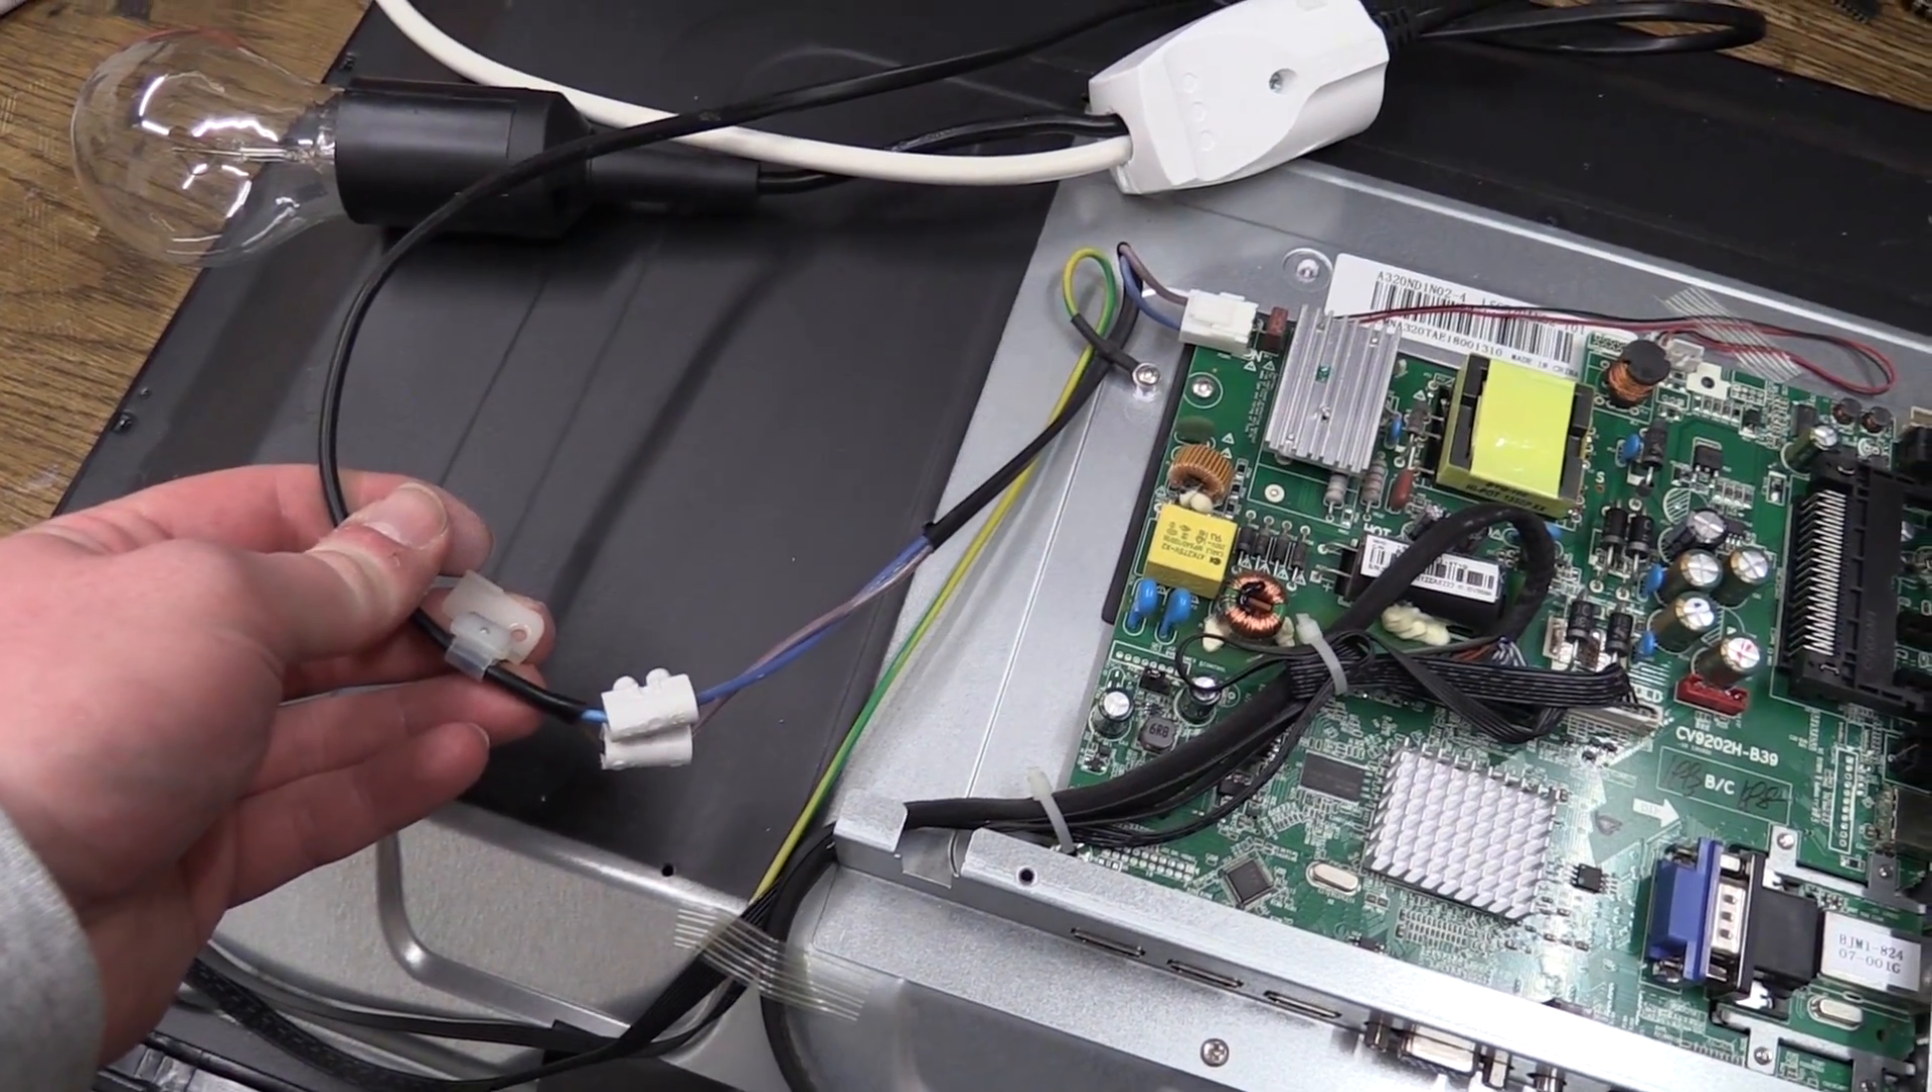I now have a temporary mains cable connected.